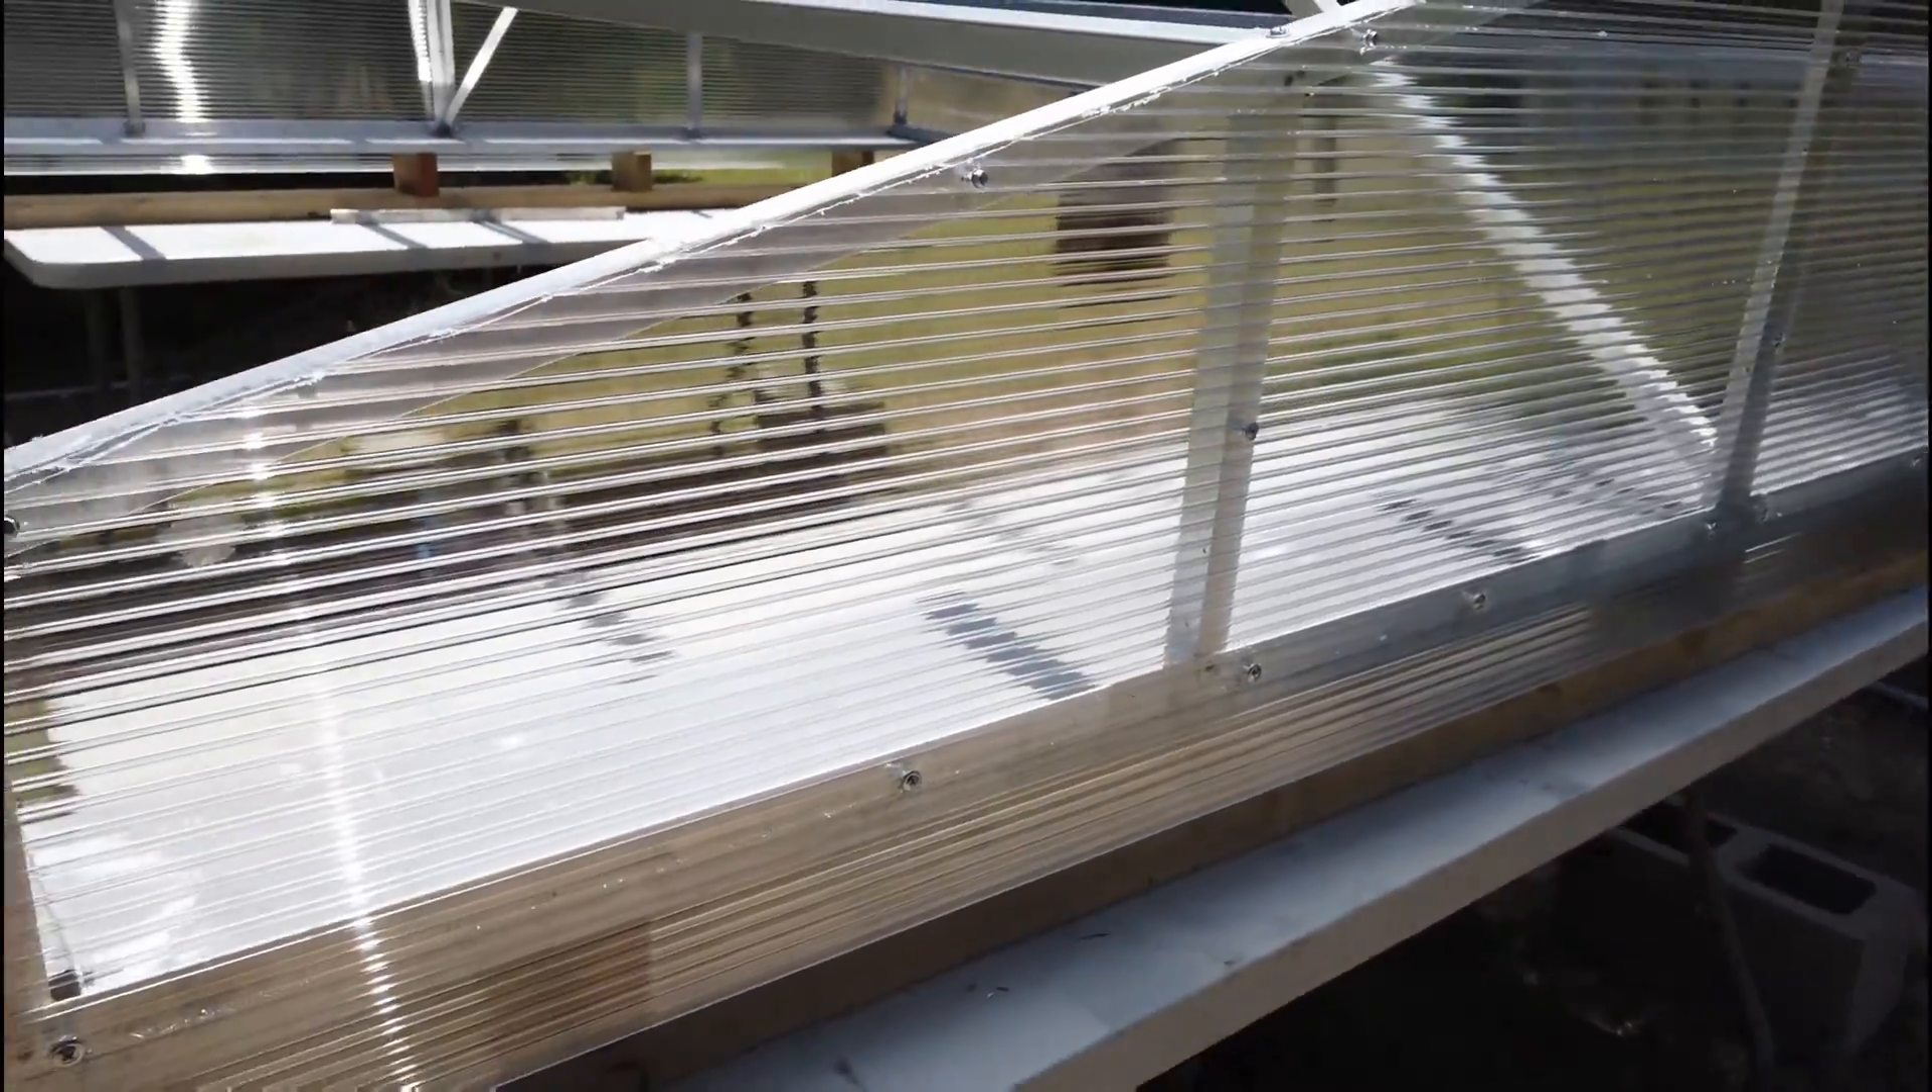So right now I have finished putting on these side translucent panels and now I'm going to start putting on the roof portion of it which are these clear corrugated panels.